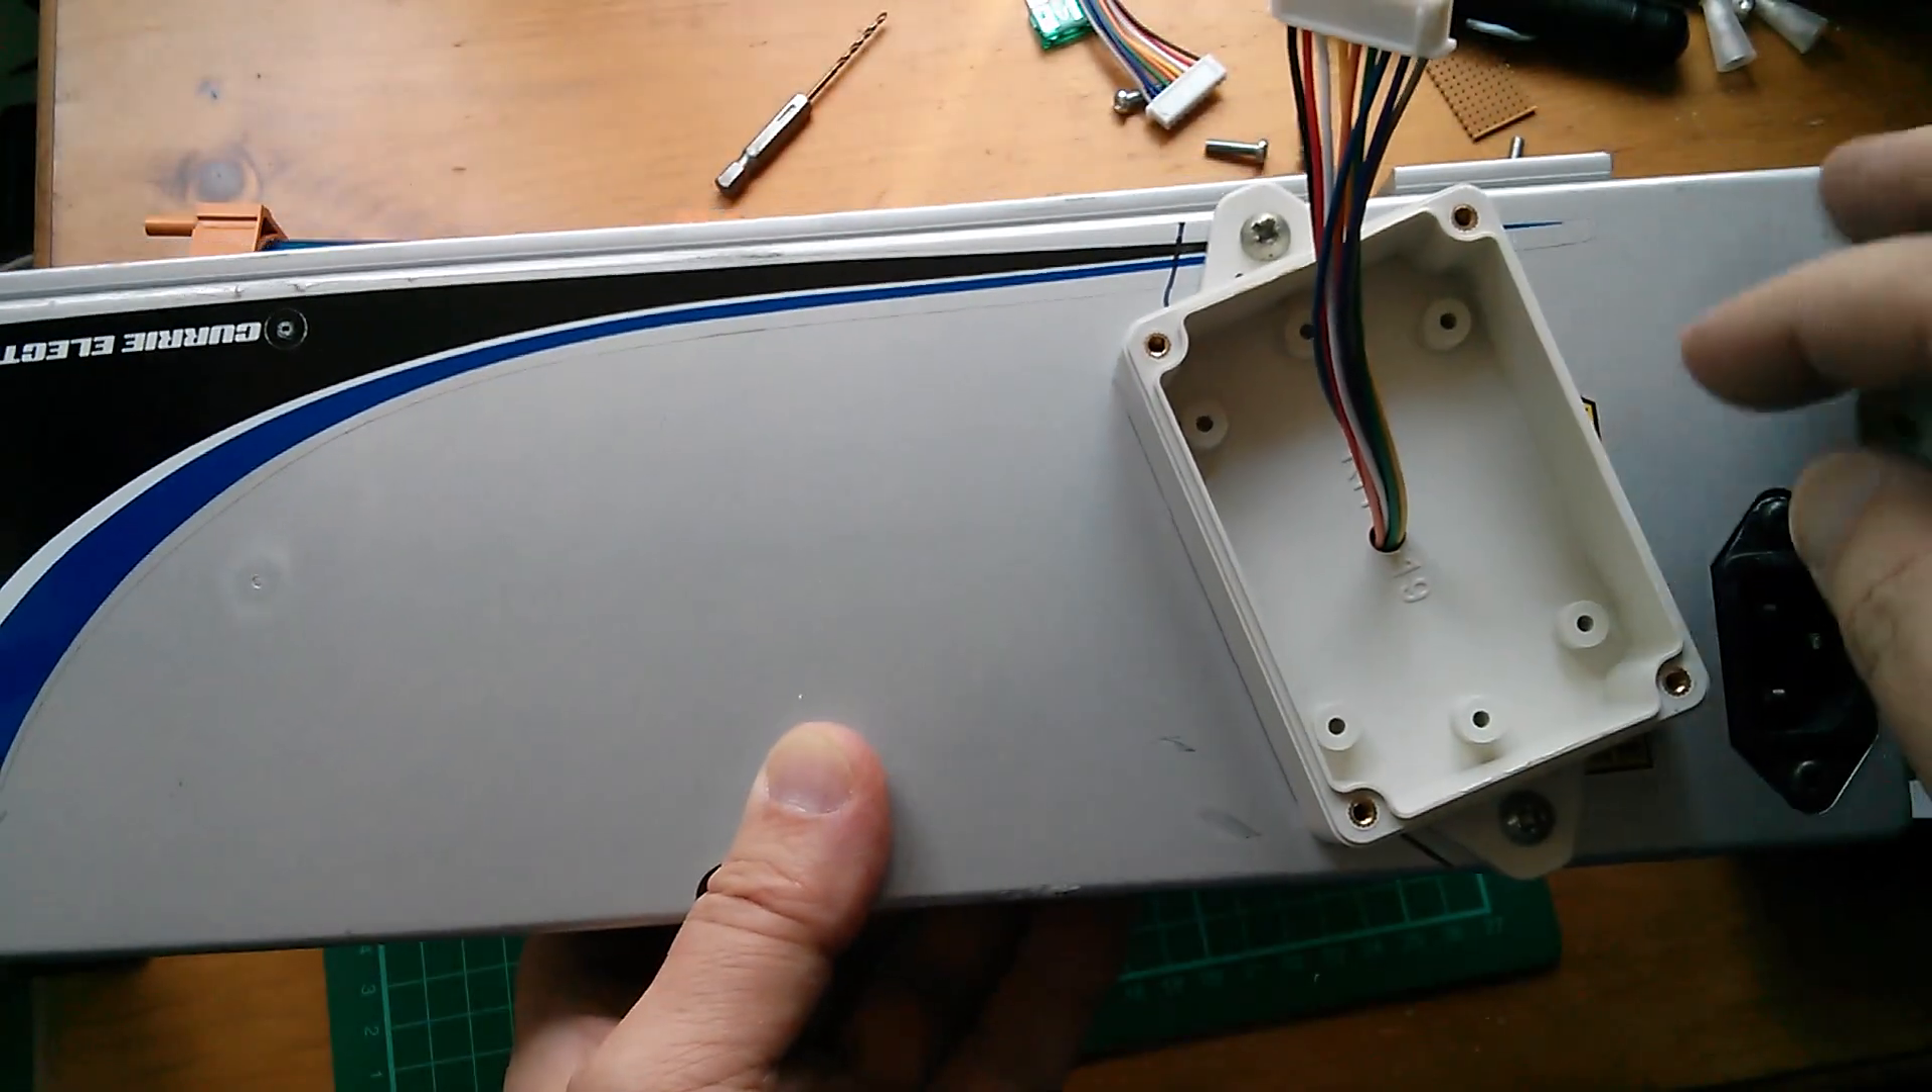So there's the box mounted external to the battery pack. Hole drilled all the way through.